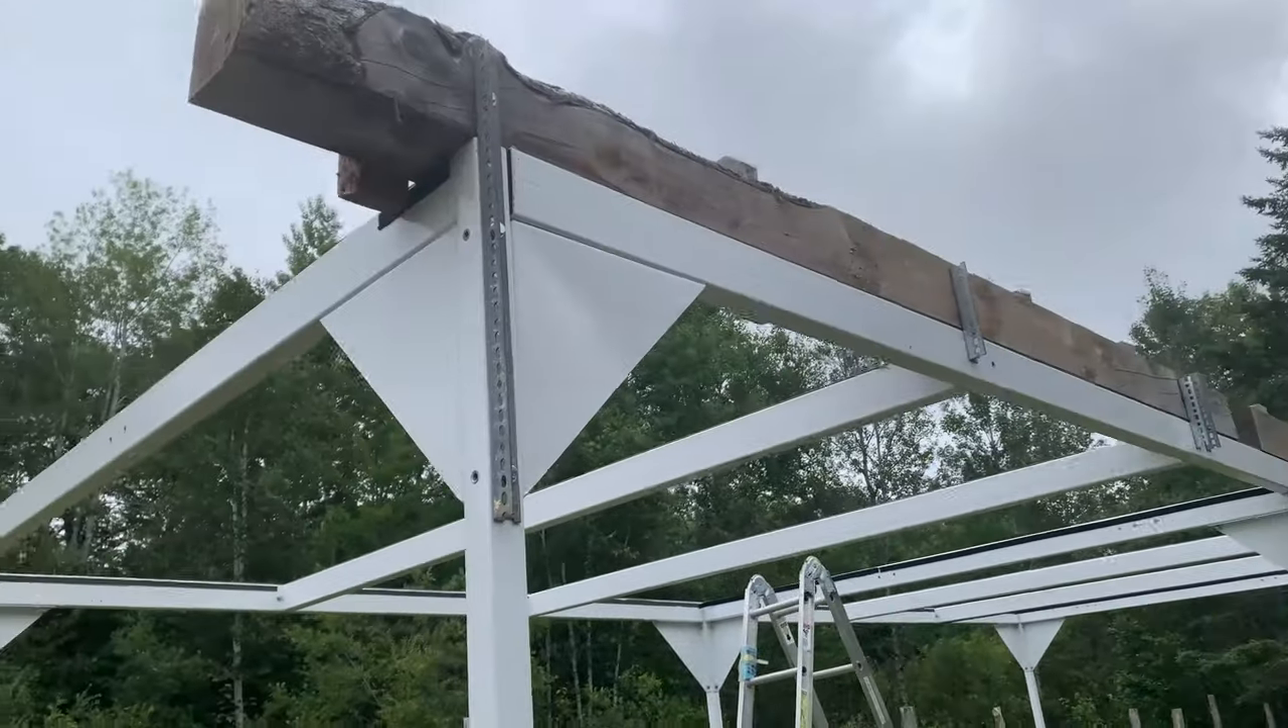So we've got our four by four beam up.